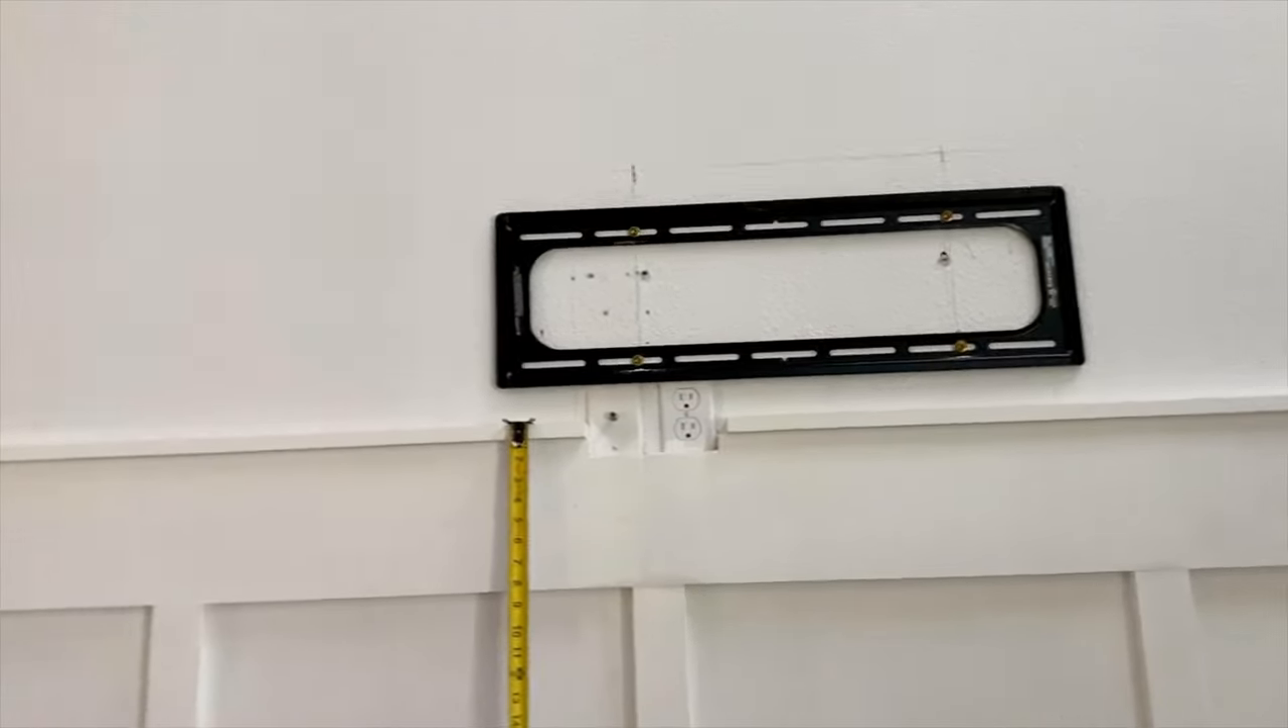We got the bracket on there.